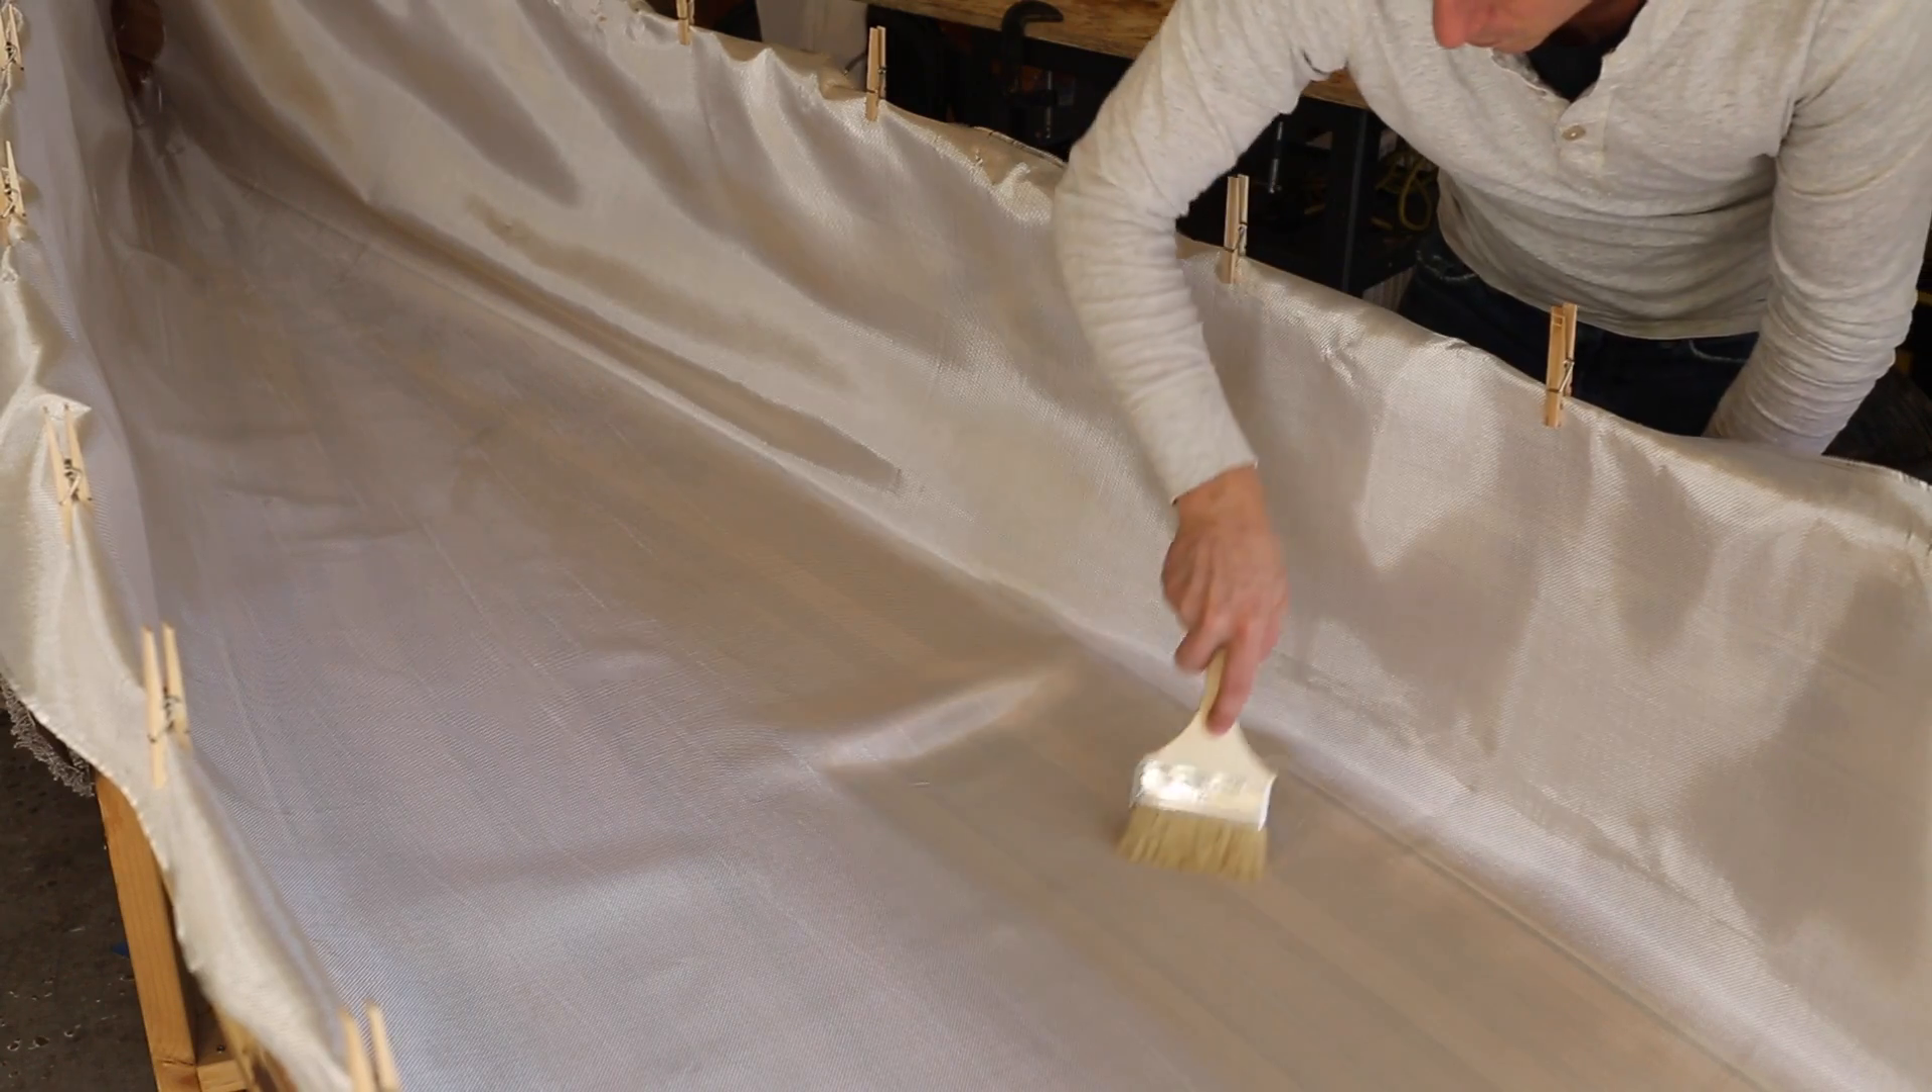I put clothespins along the edges to keep the cloth in place until I get the epoxy on.